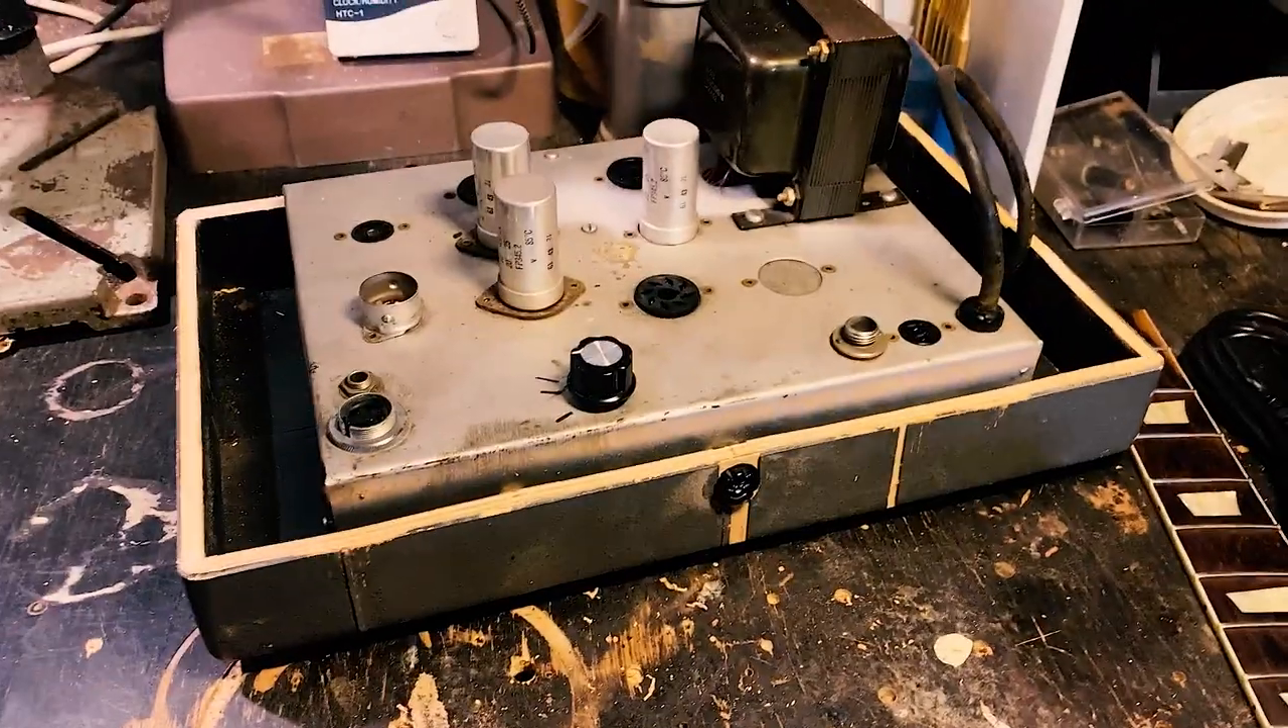And you can see the amplifier that I've bought sits in the bottom half at the moment quite nicely.